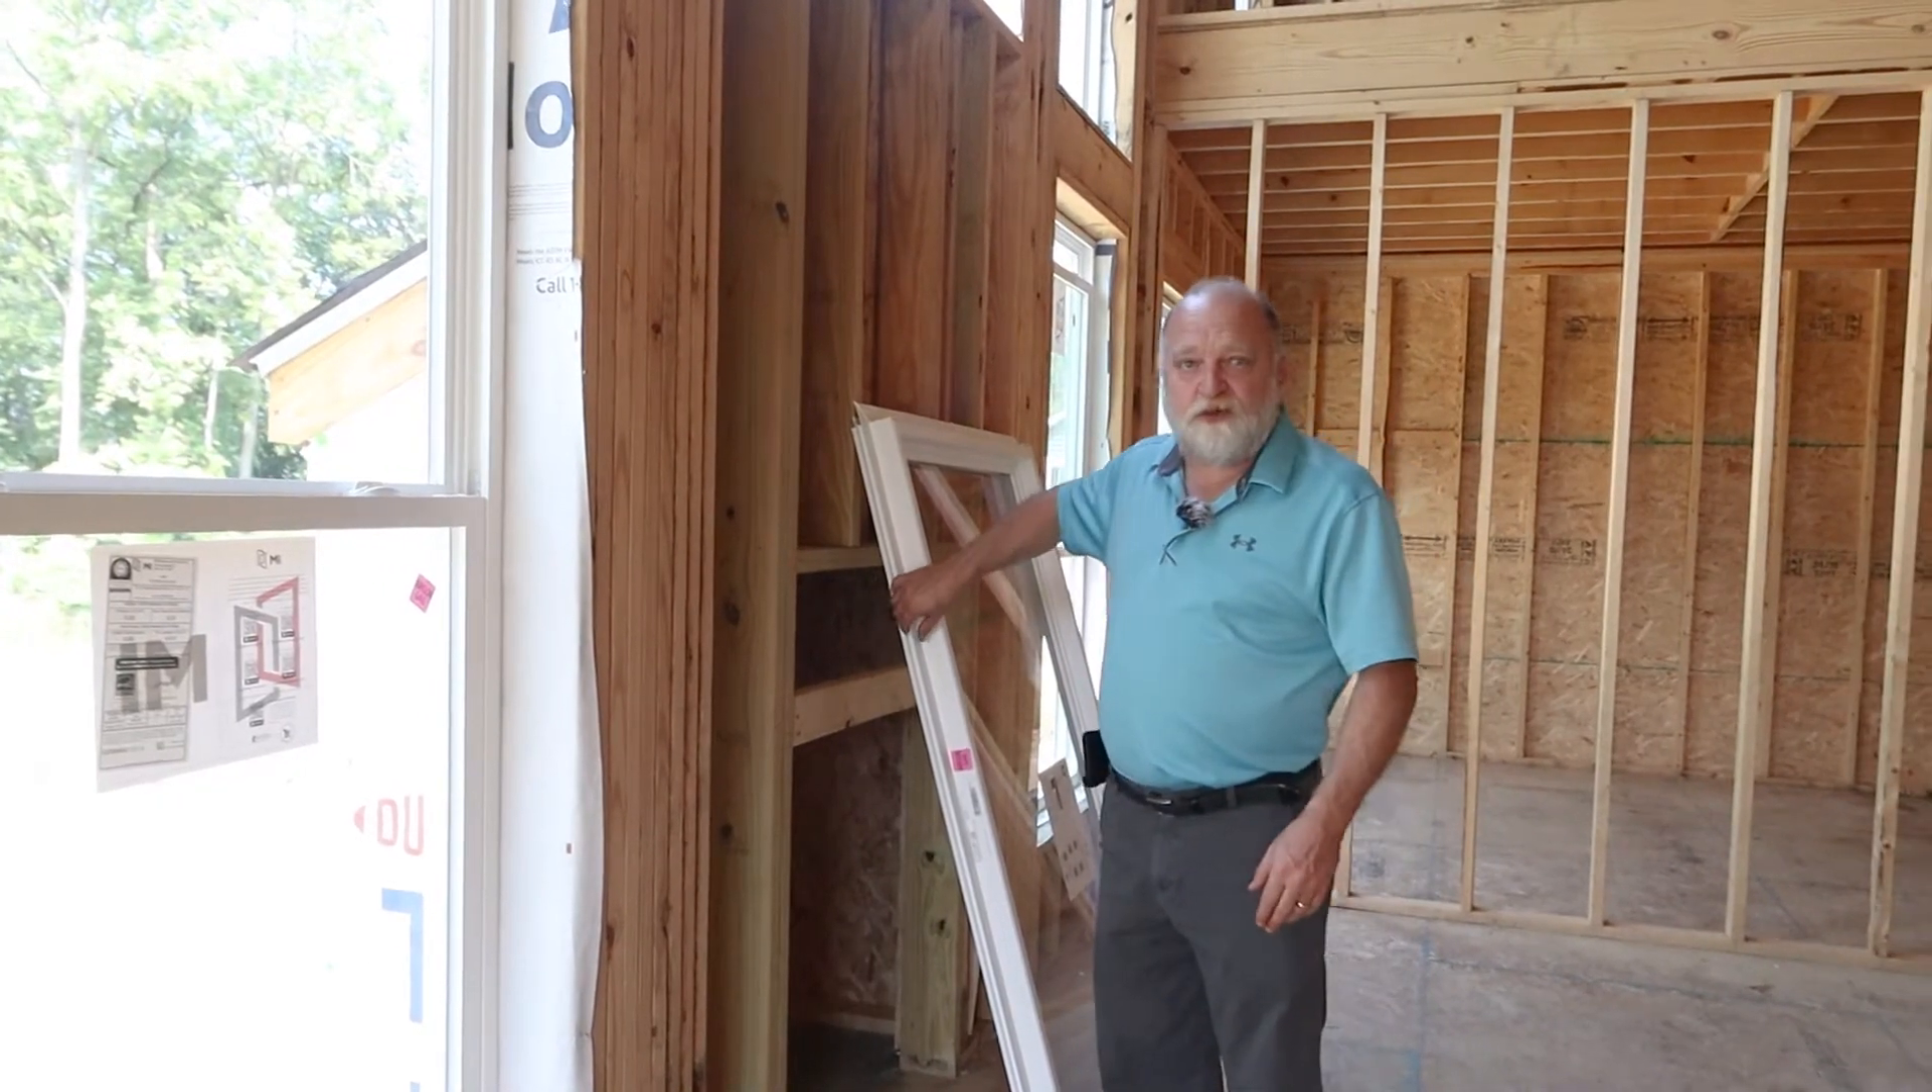Now, let's step back and let's look at this larger window that hasn't been put in yet.